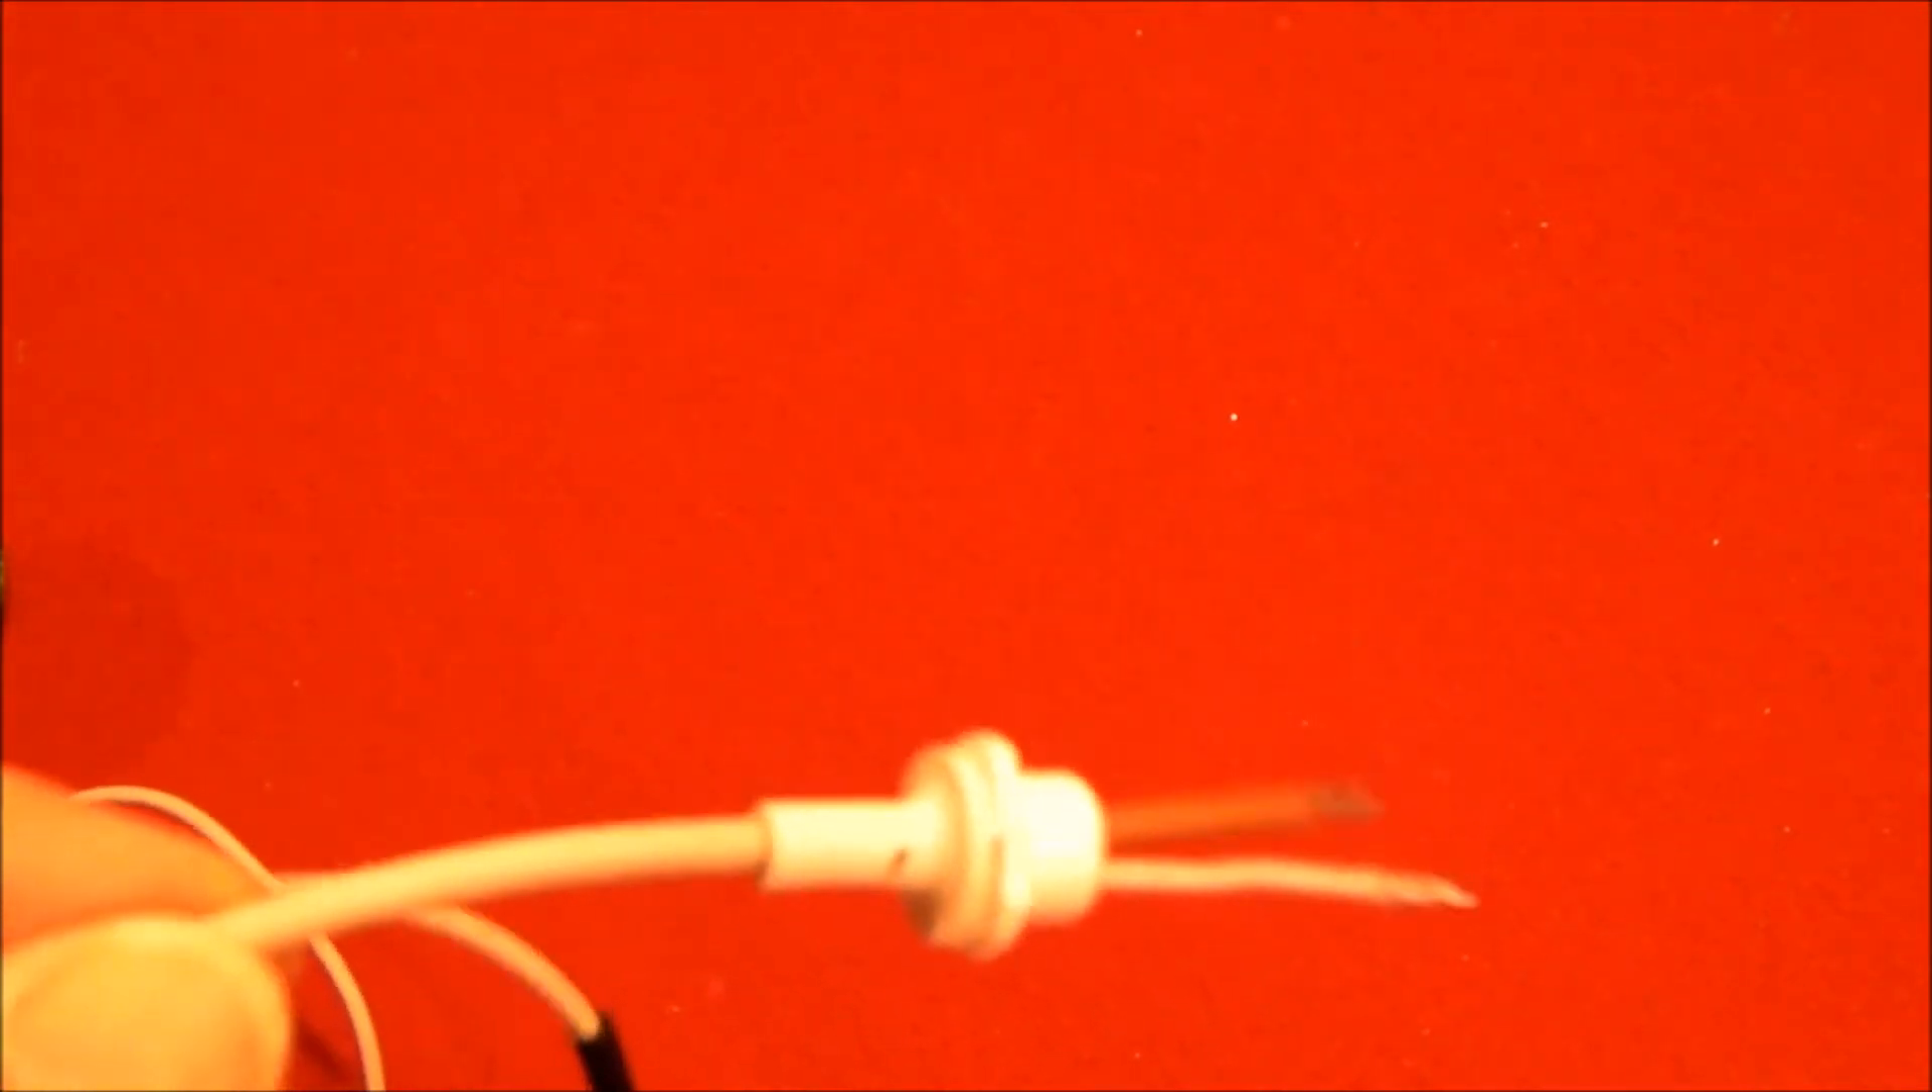You can see here I've got the wires through.